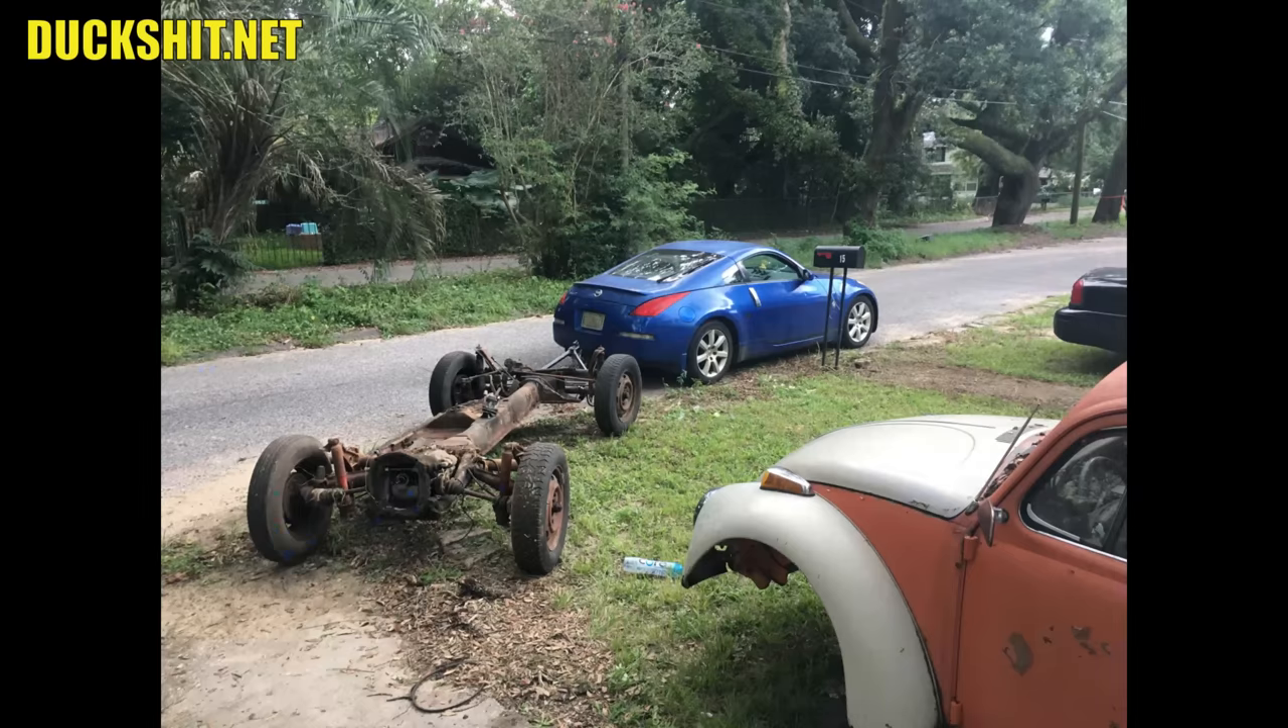So together we removed the body from his 1974 standard Beetle and with the use of my 350Z tow truck pulled his pan all the way back to my driveway.